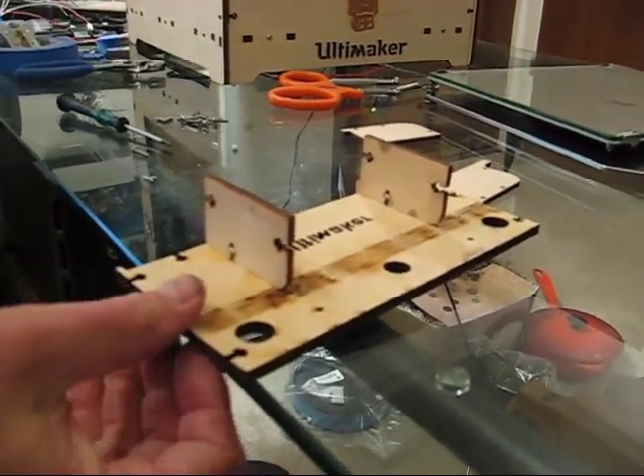So we've got two middle pieces in place.